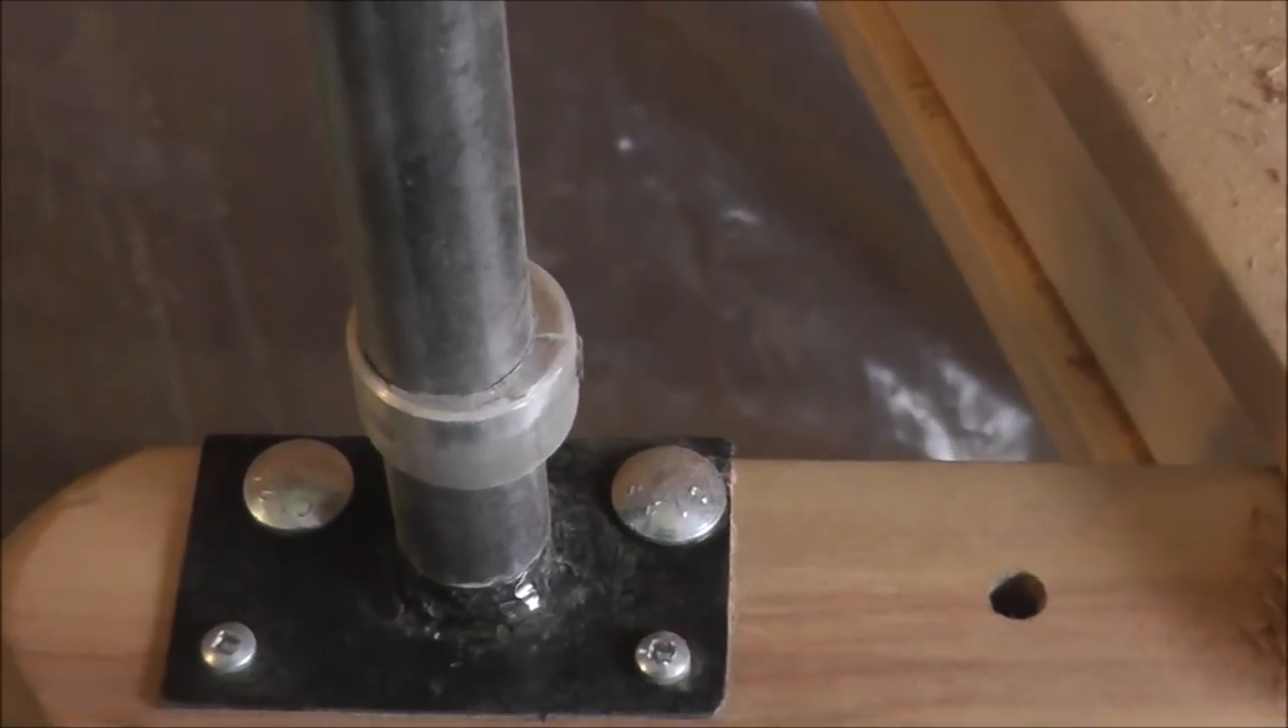Okay, there you can see the mount that I made. It bolts on with the two bolts for tightening the boring bar in. And two additional screws.